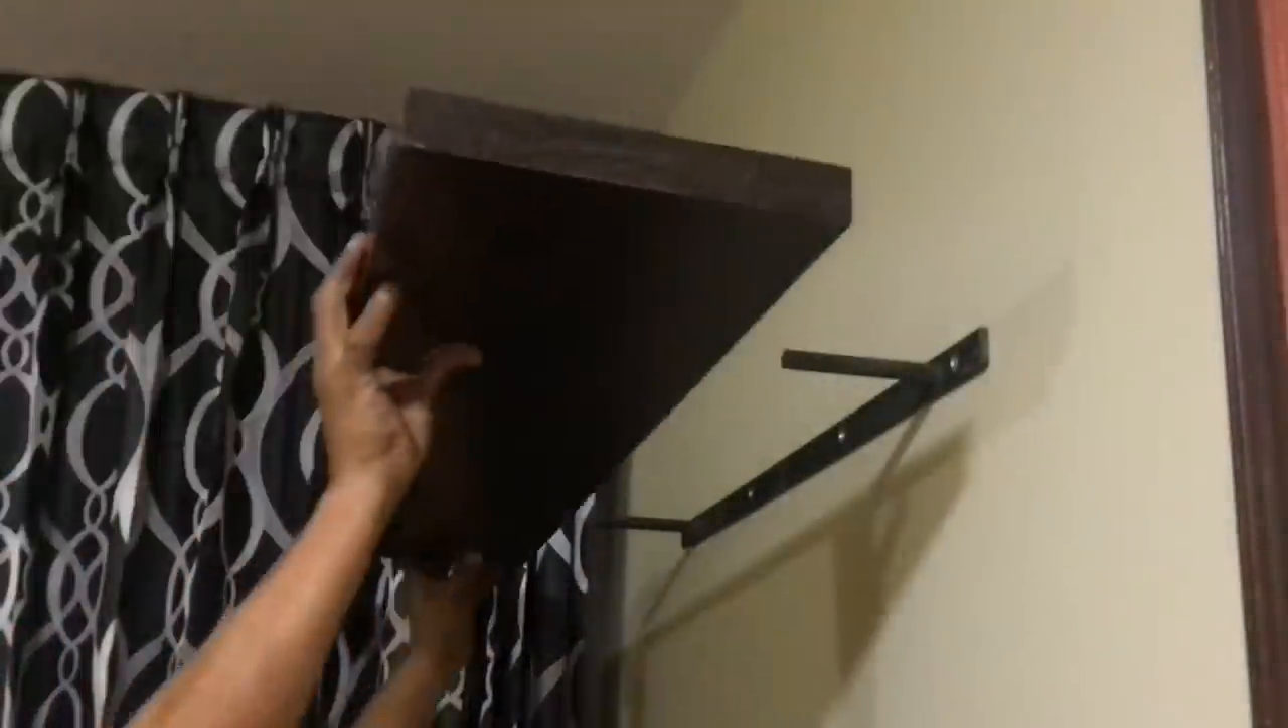Acá ya he instalado el soporte con dos pines para las repisas de un metro cincuenta.